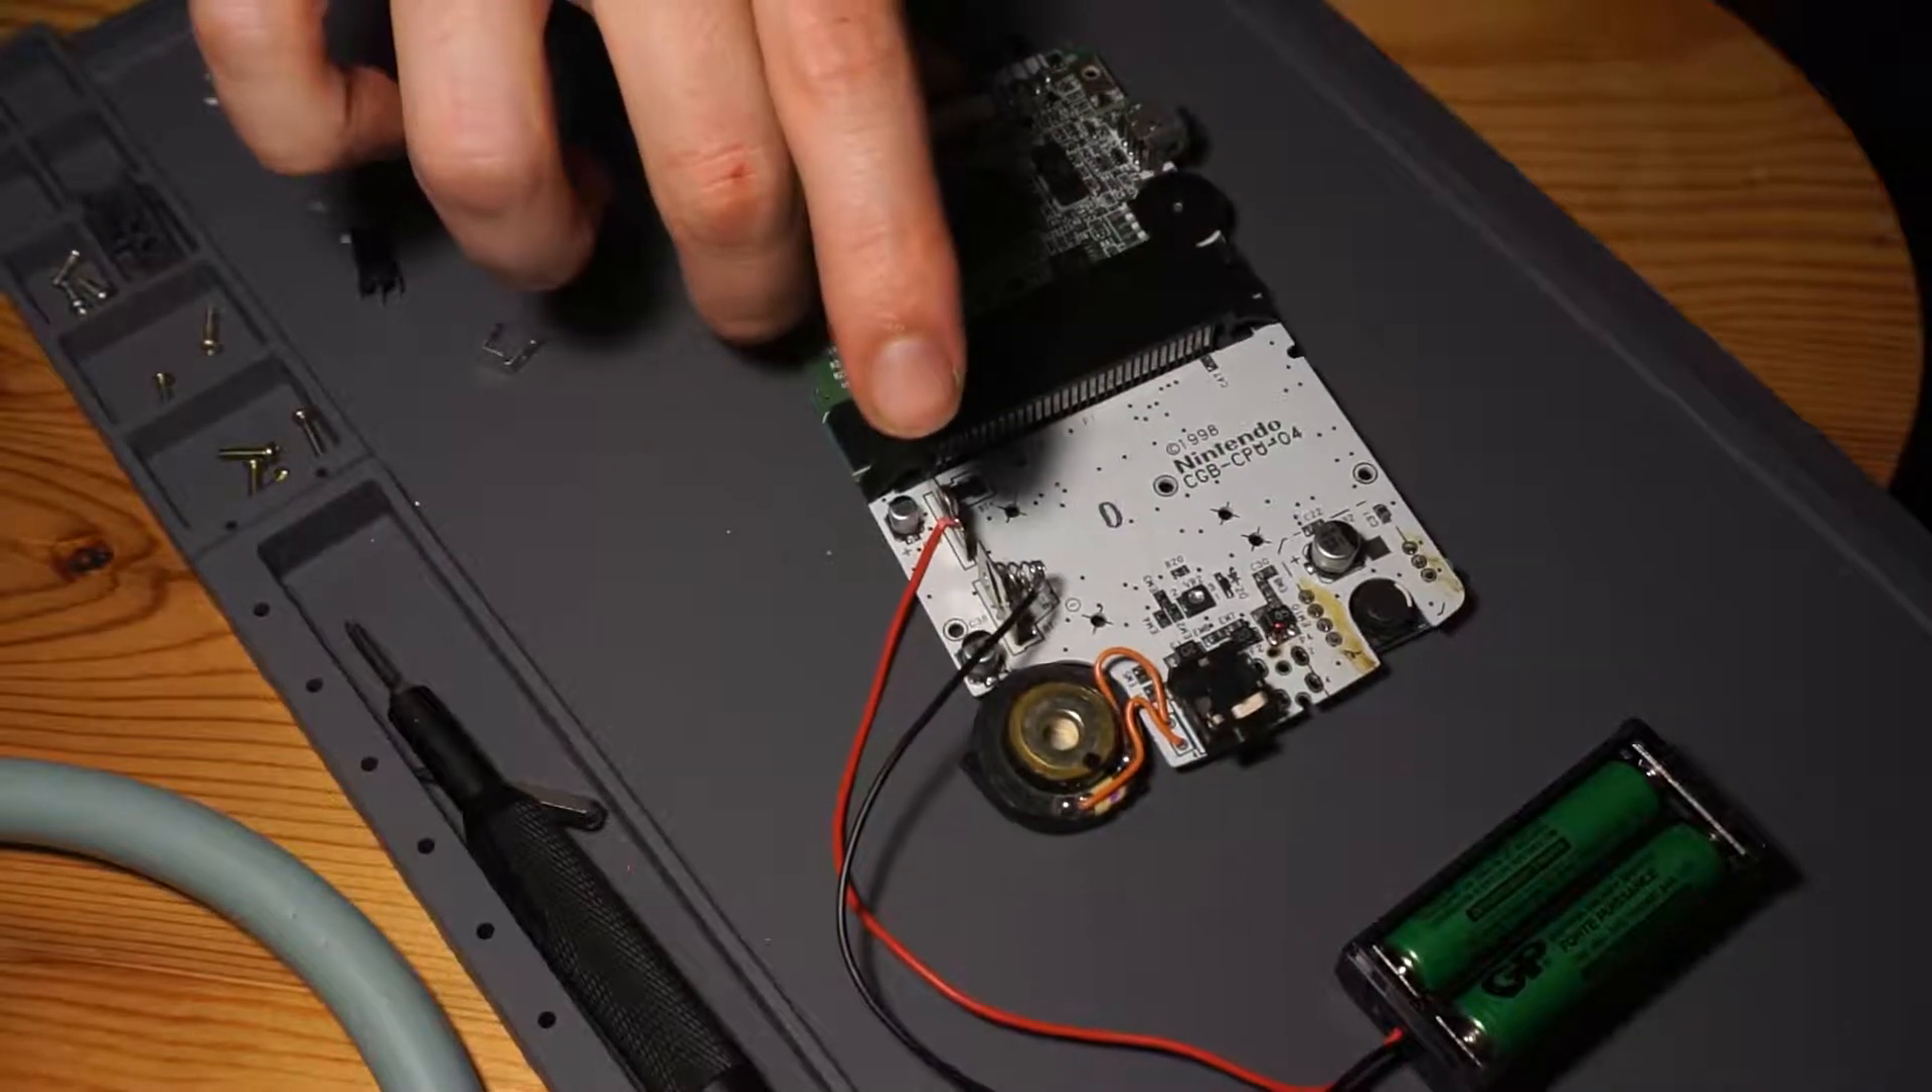Obviously it's just the board at the moment there's no screen.